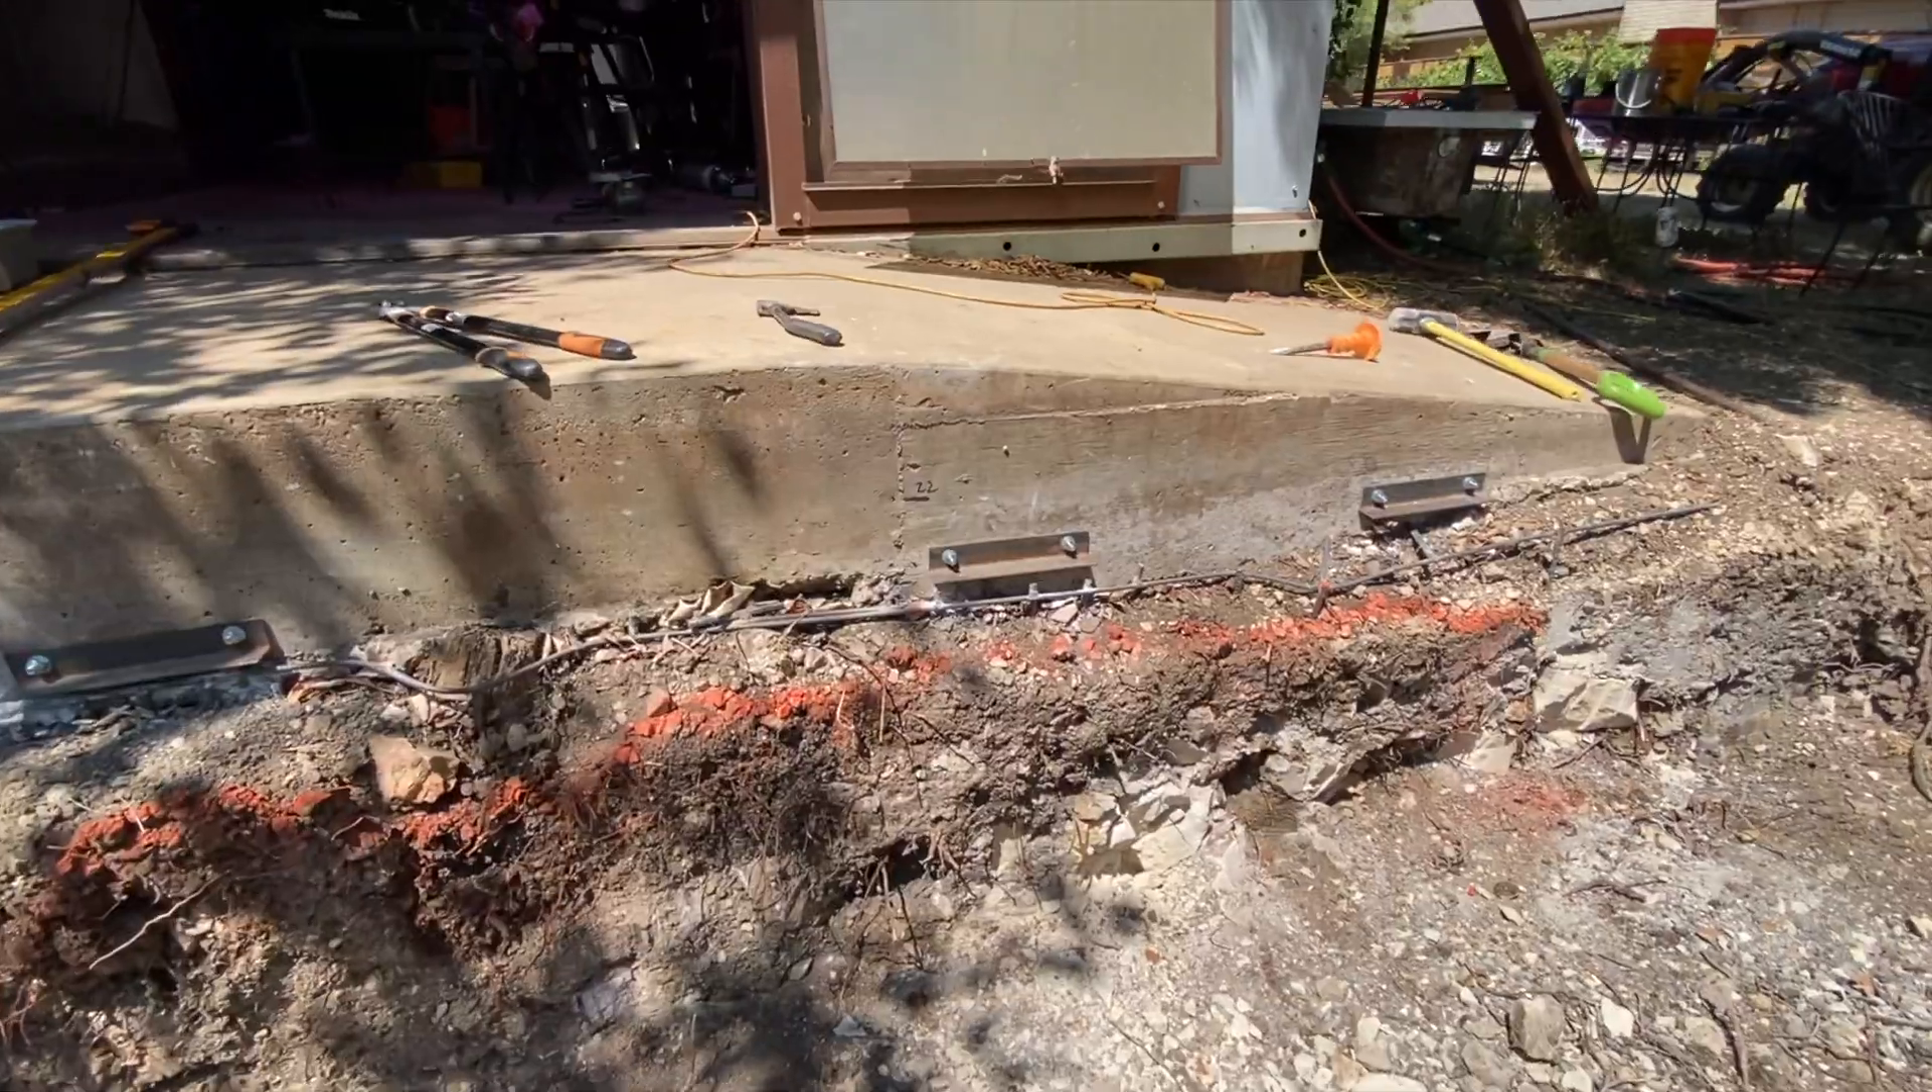So right here we got three brackets mounted on the ramp into the cement.